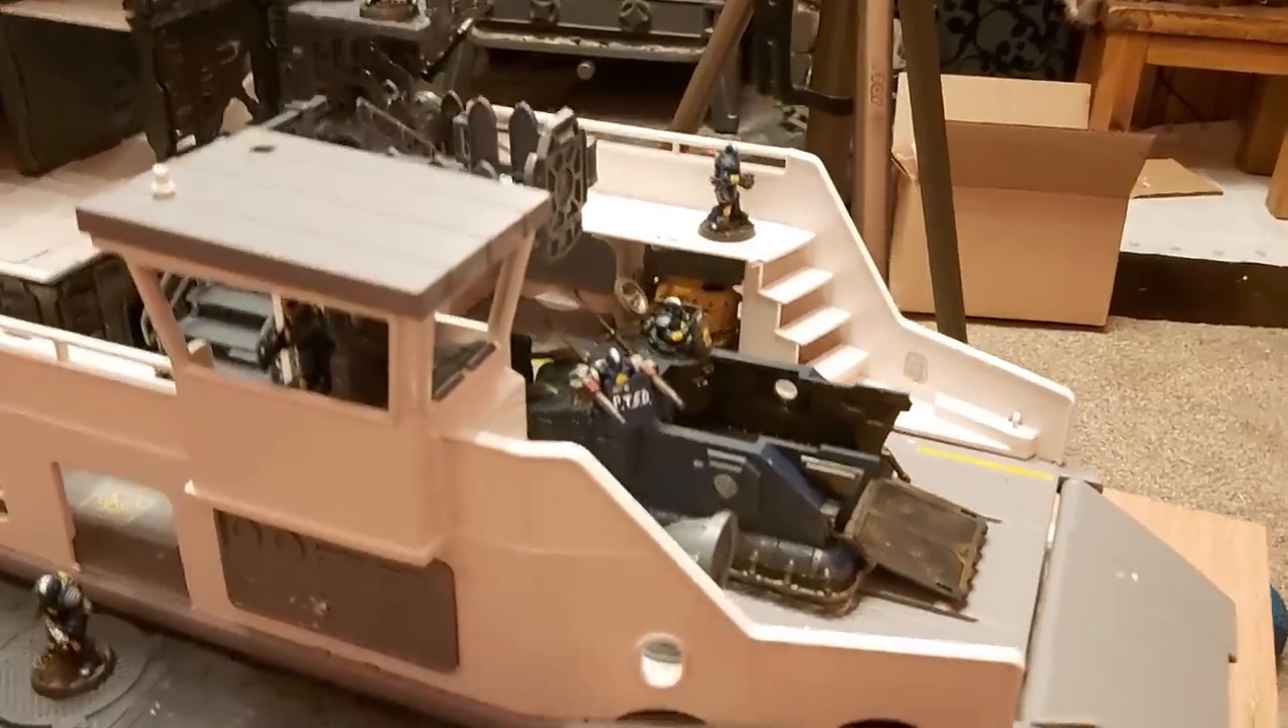There's the stairs in place.